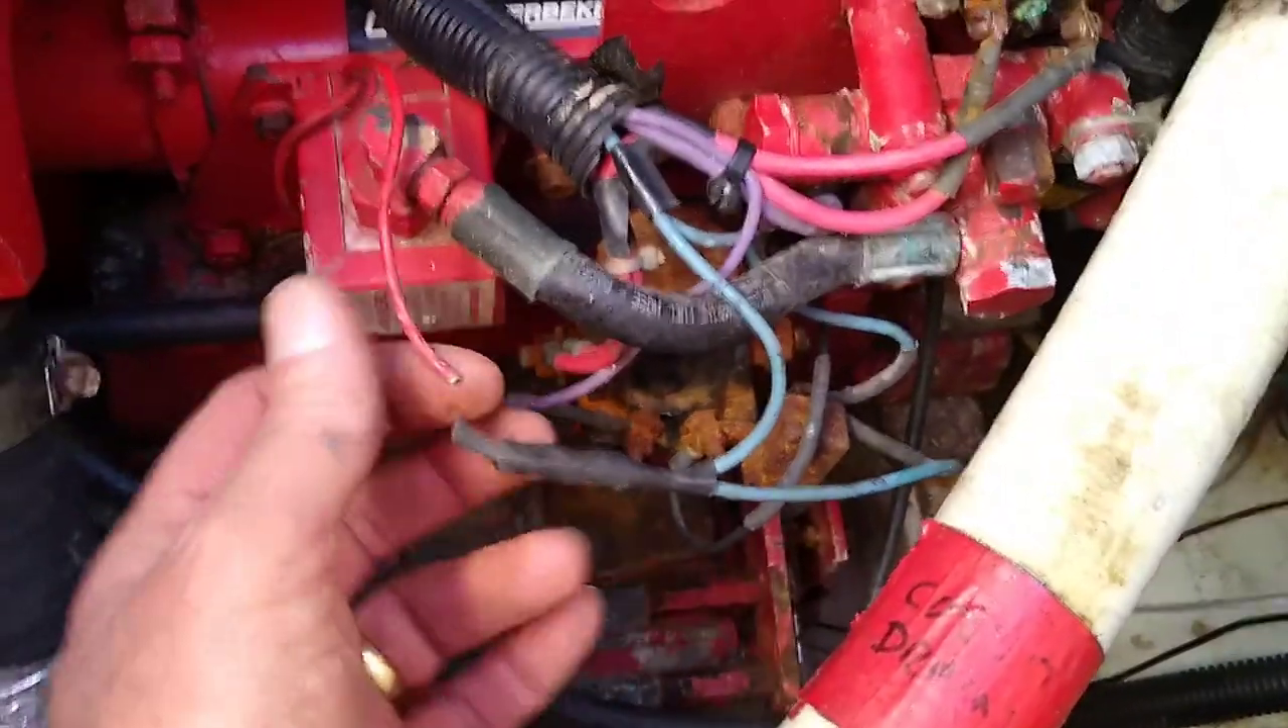Yeah so okay well some obvious problems is this electrical wire is not connected to anything and I'm not sure what that goes to.